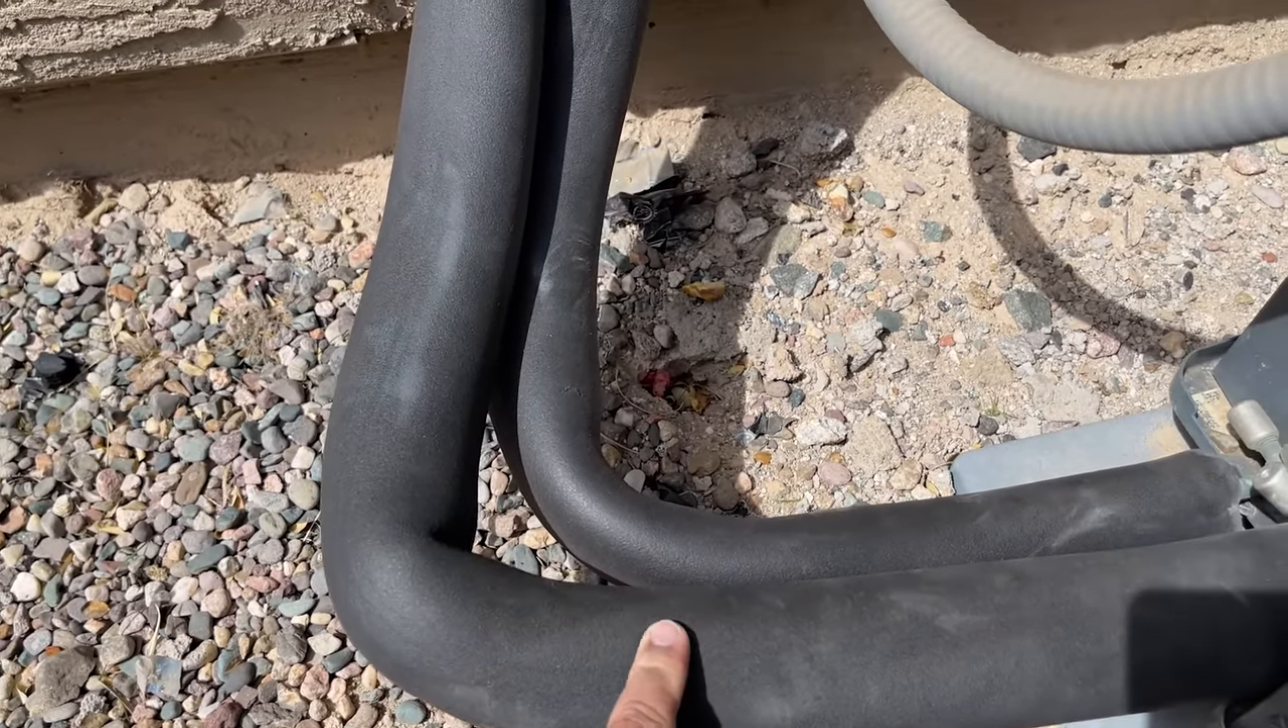All right sorry i'm trying not to create a shadow here but i have now placed the two pieces of insulation on both pipes.